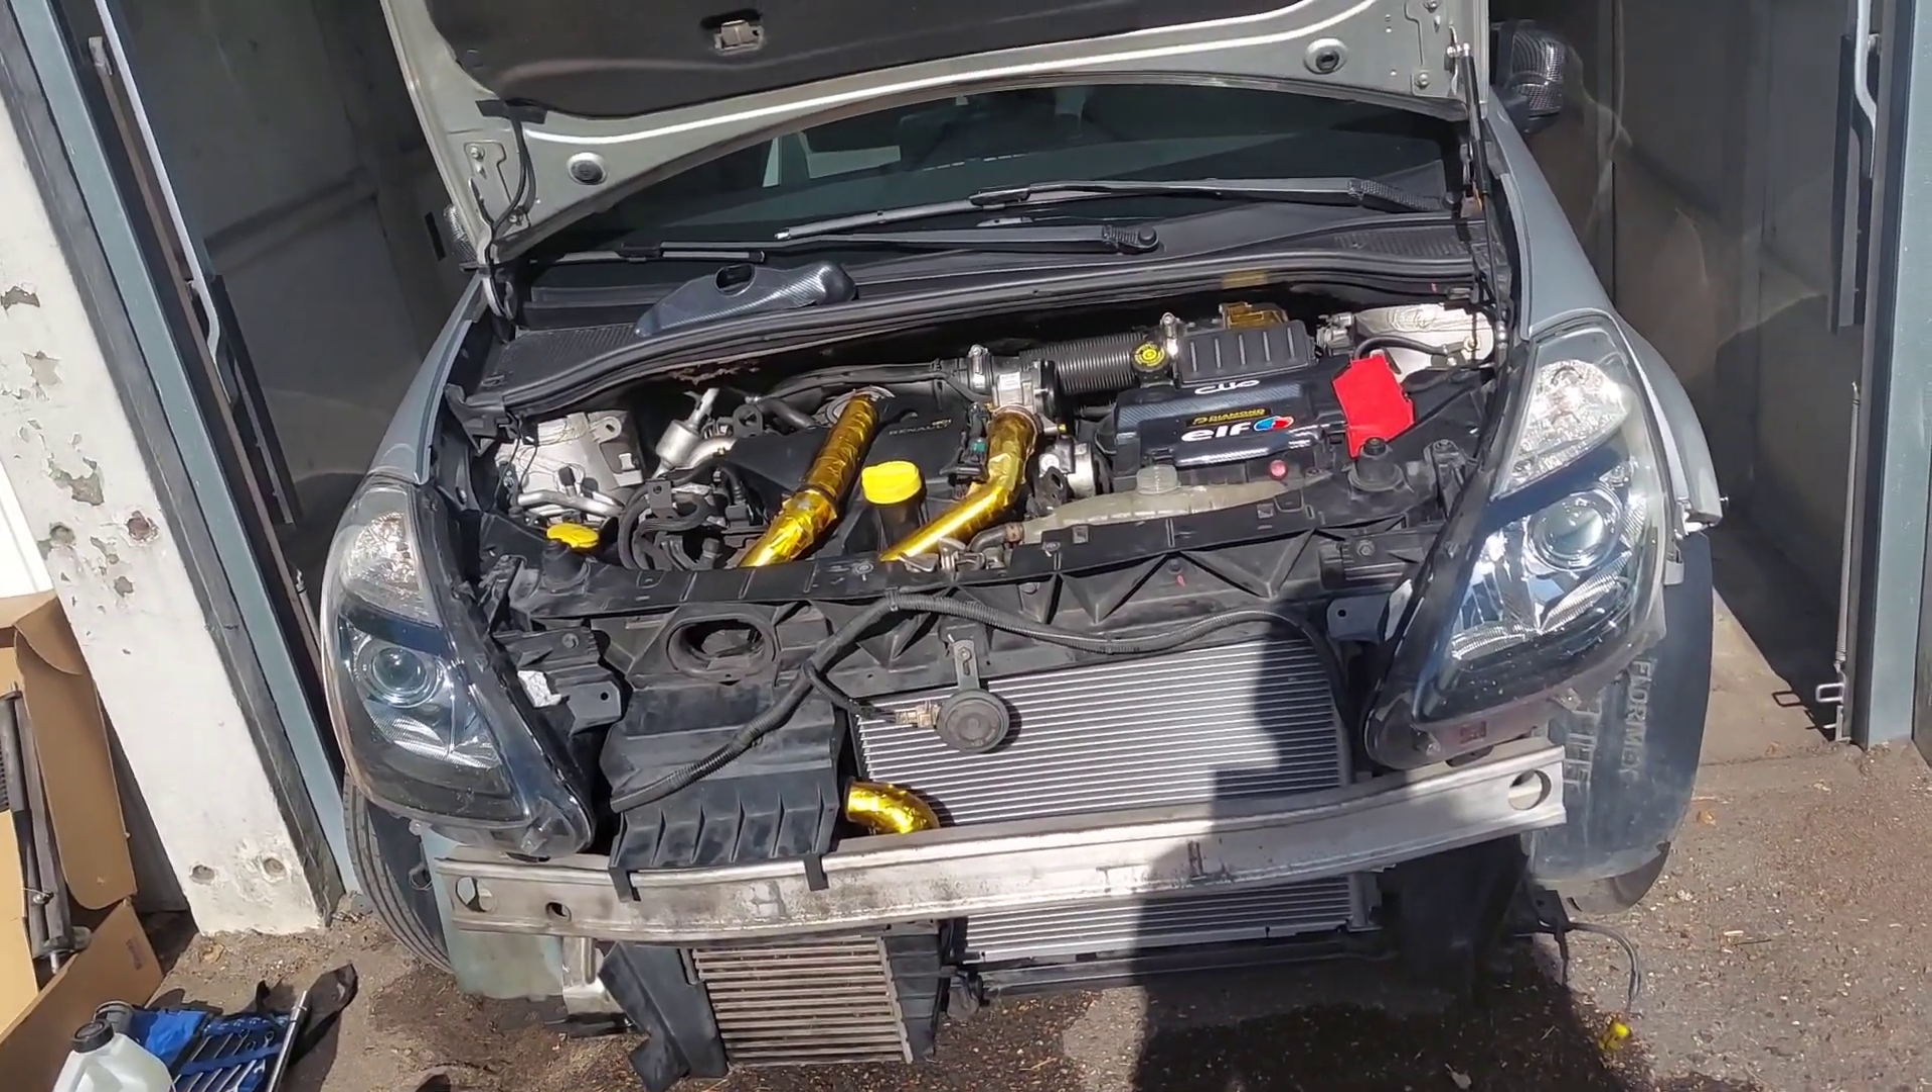Donc là j'ai remonté encore des éléments Les phares.